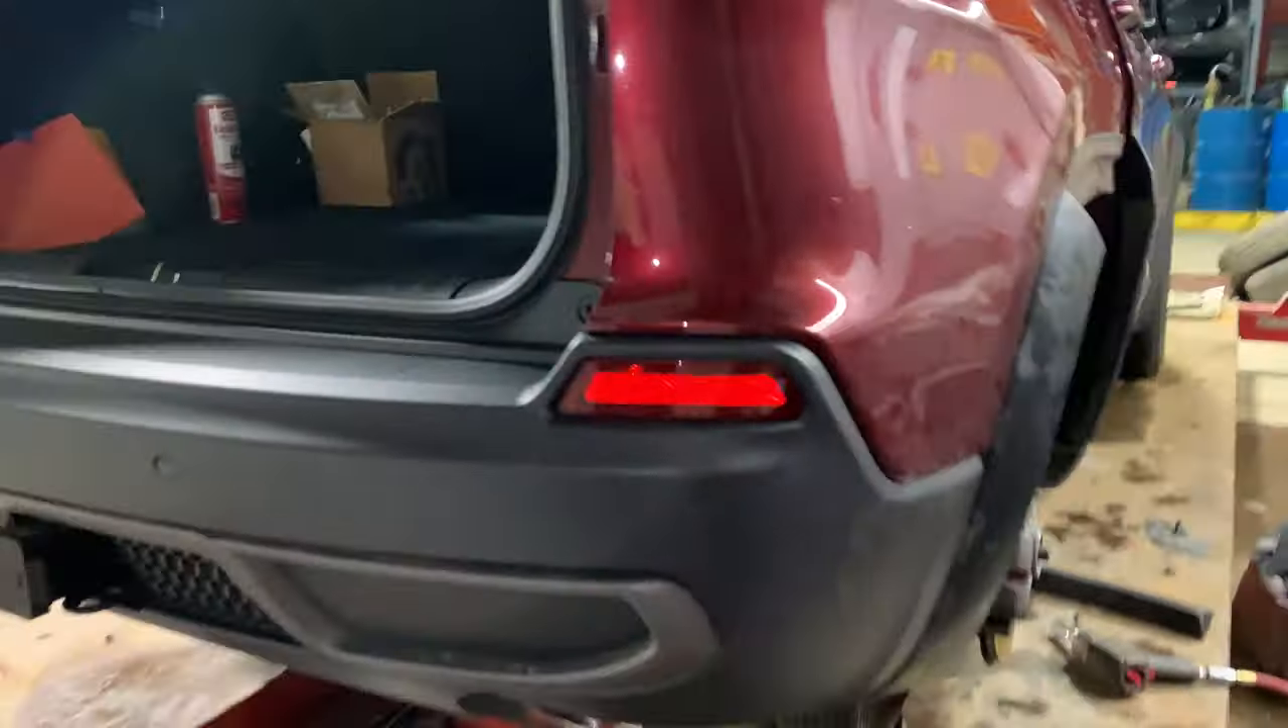So there we have it guys the new bumper is snapped on.